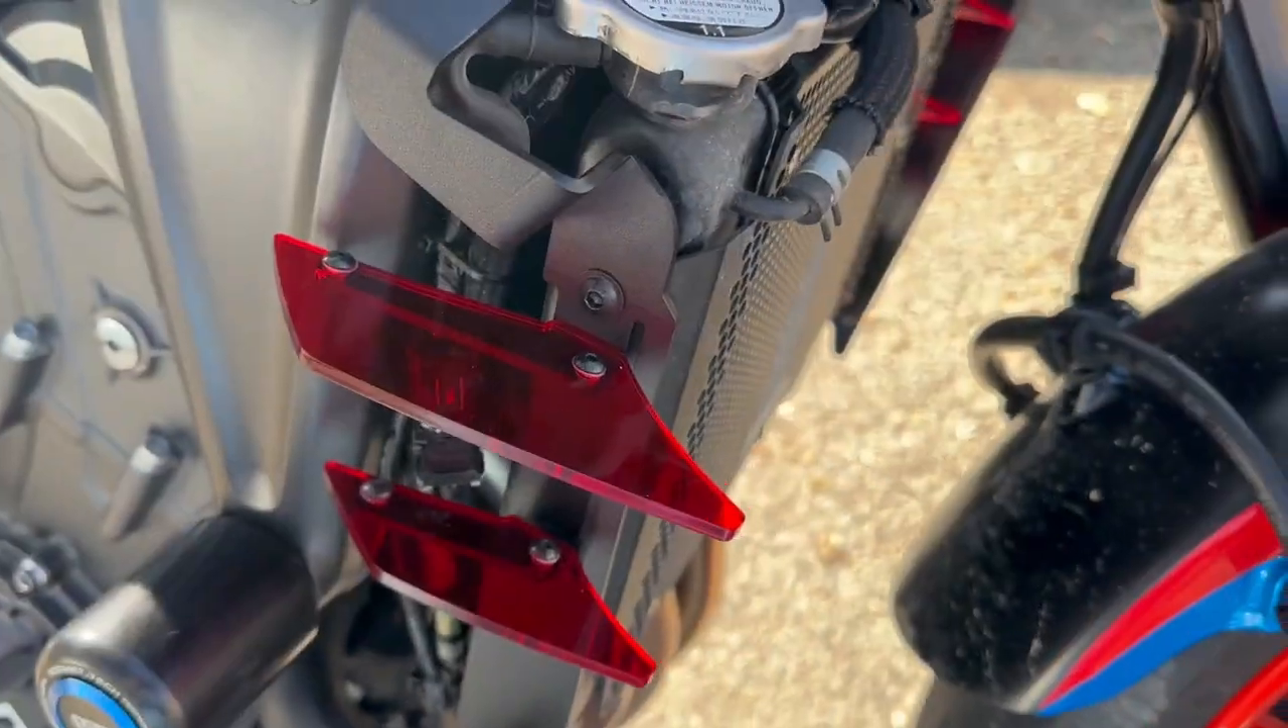Ya coloque los dos spoilers el grande es el de arriba.